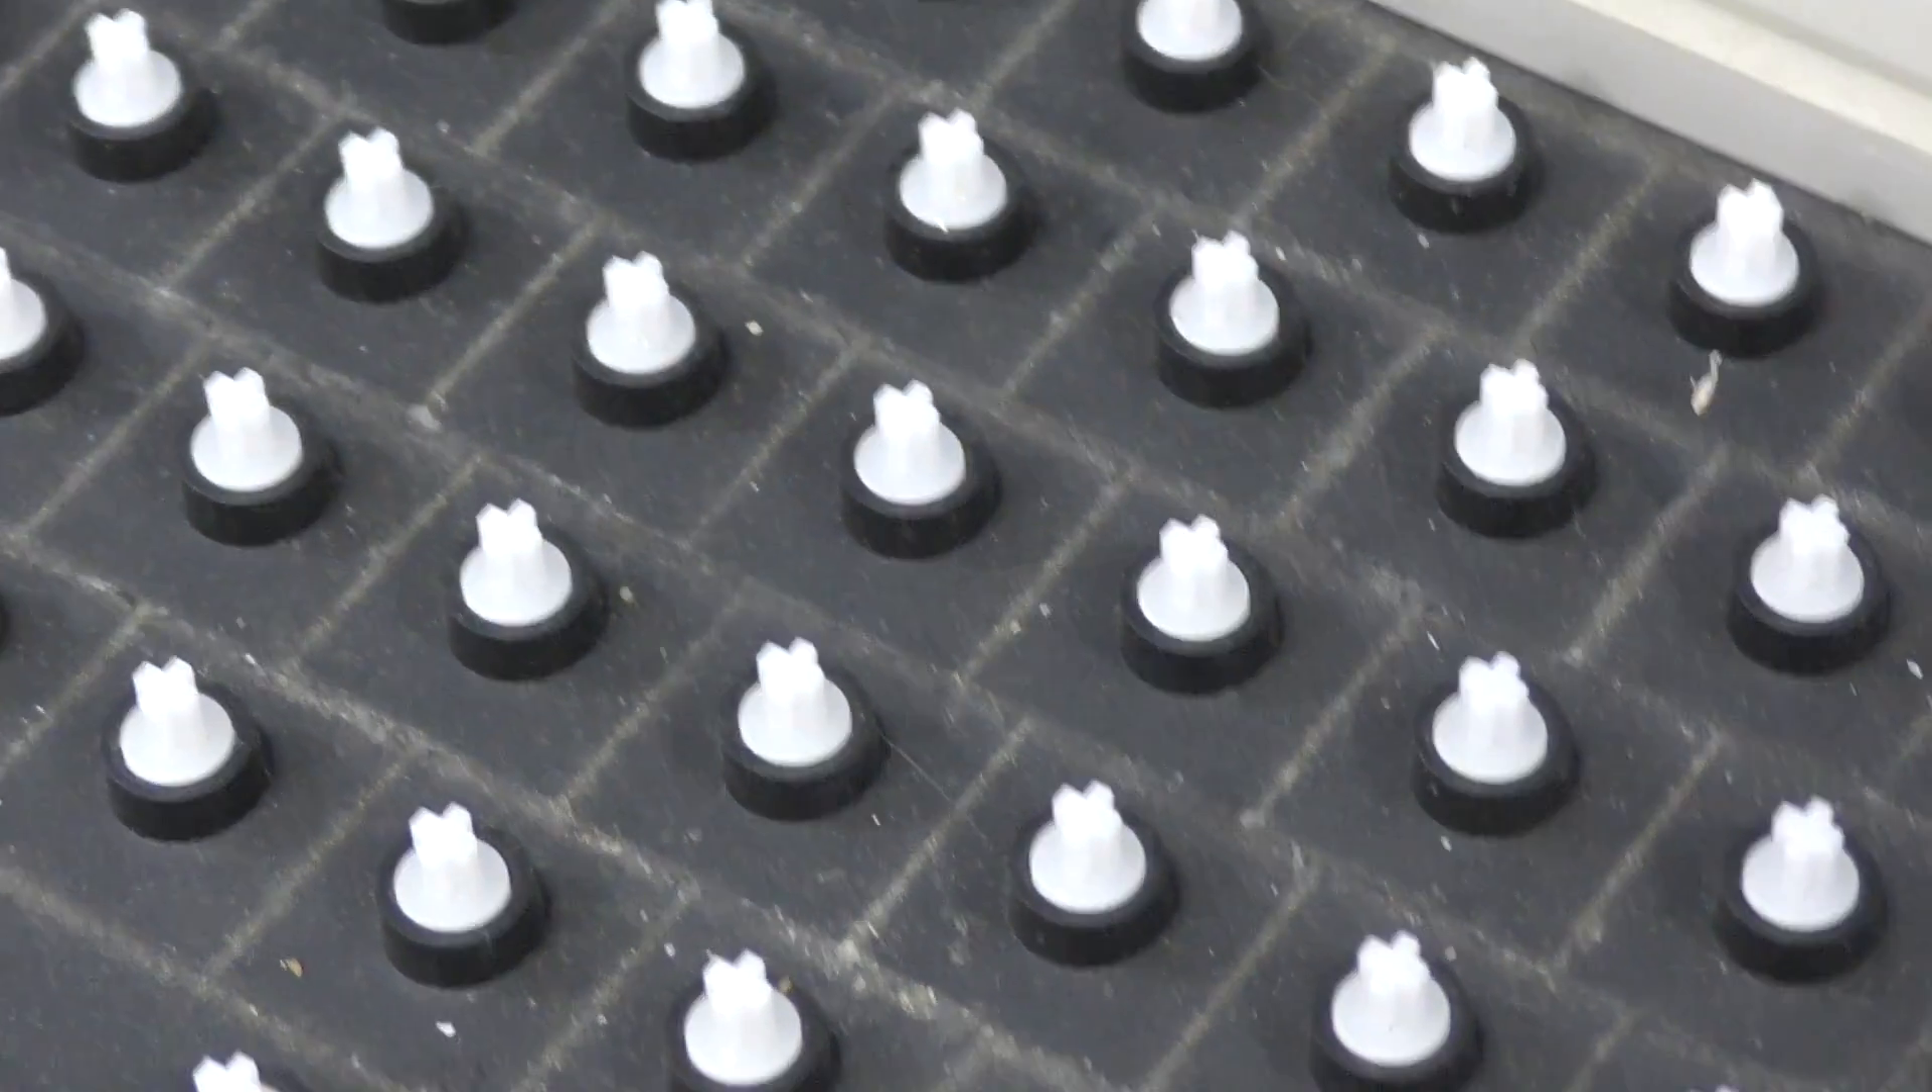OK, all of the keys were removed, and there is a very thin outline of dirt showing where all the boundaries of the keys were.